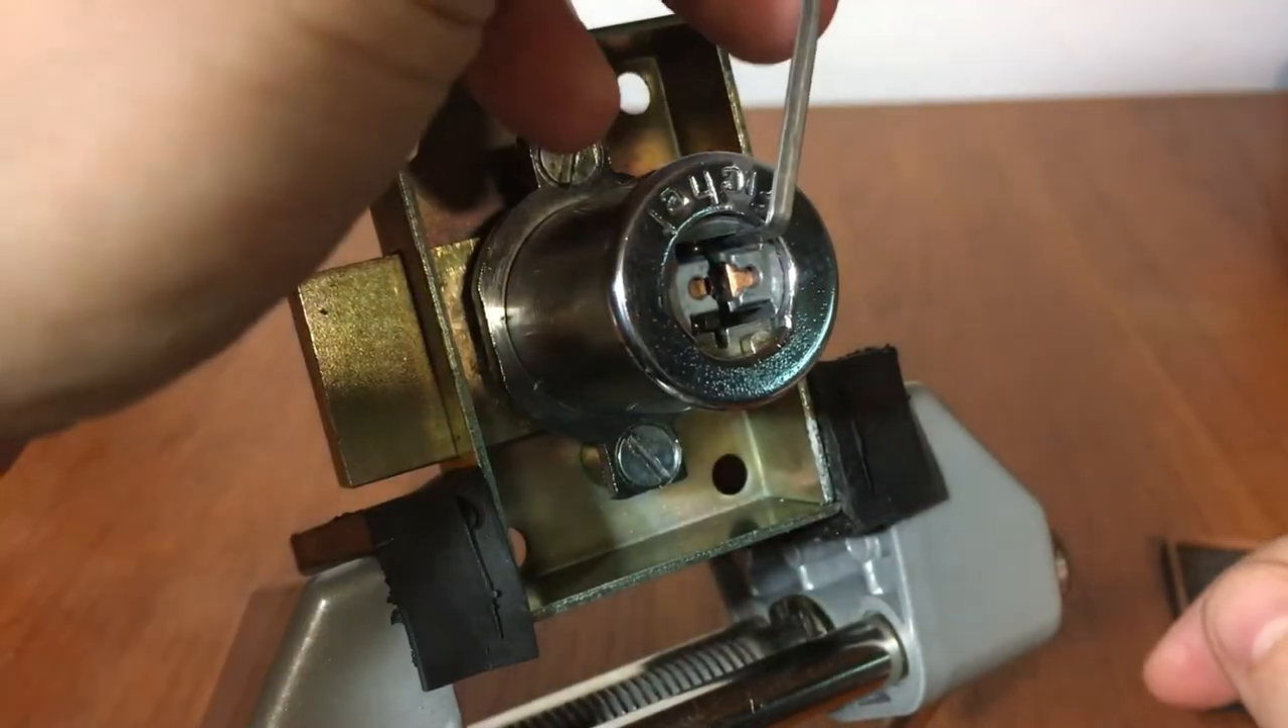All right, I've got the lock put back together now.